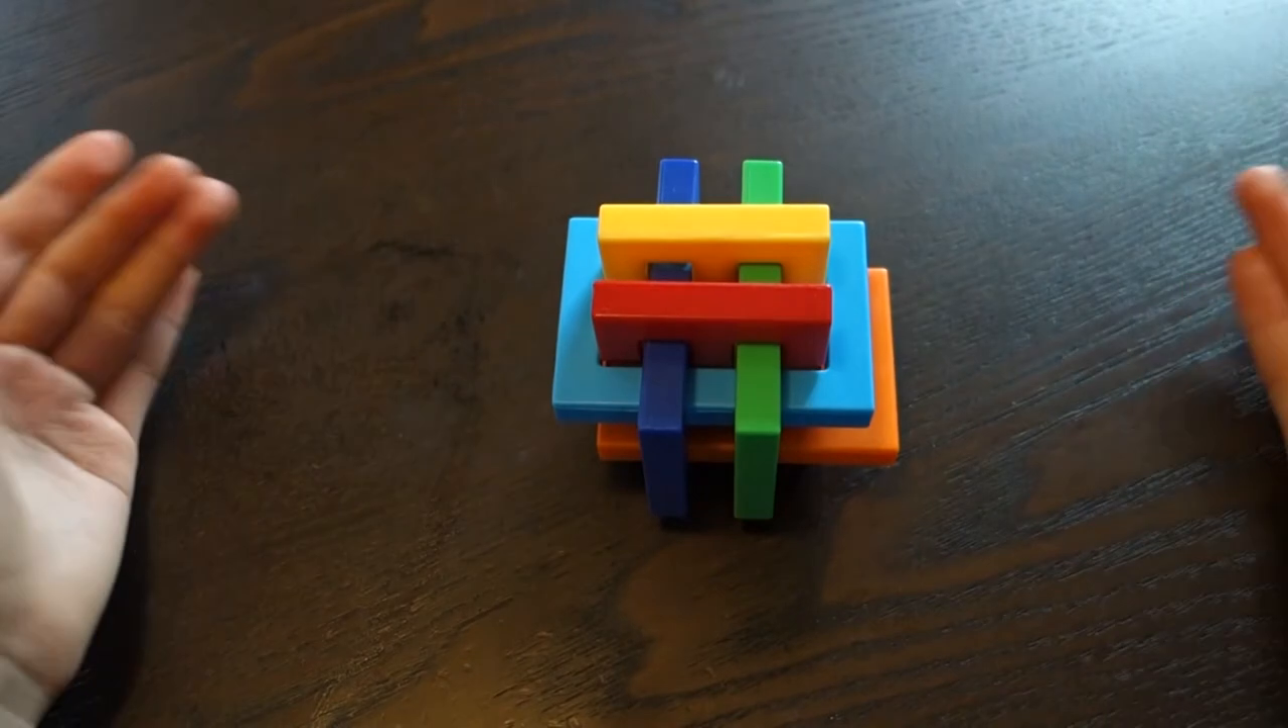Move this green piece back in, and now it is fully assembled.